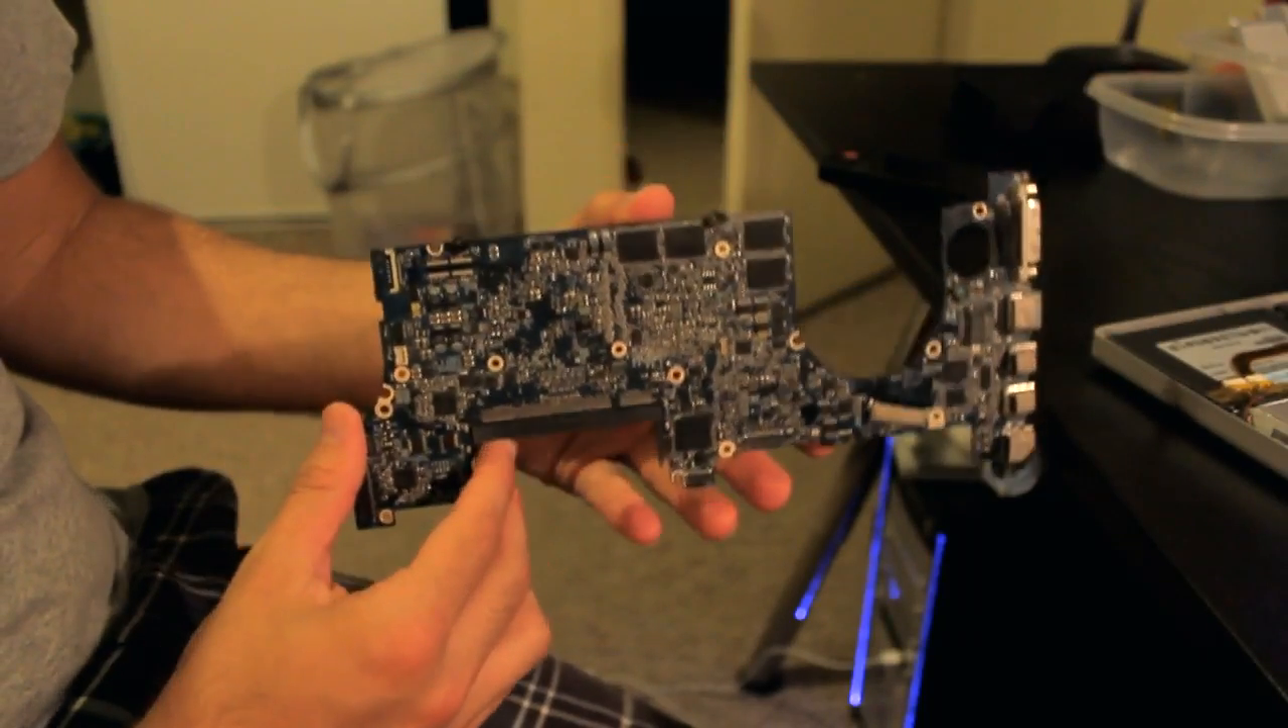Our logic board is officially out.